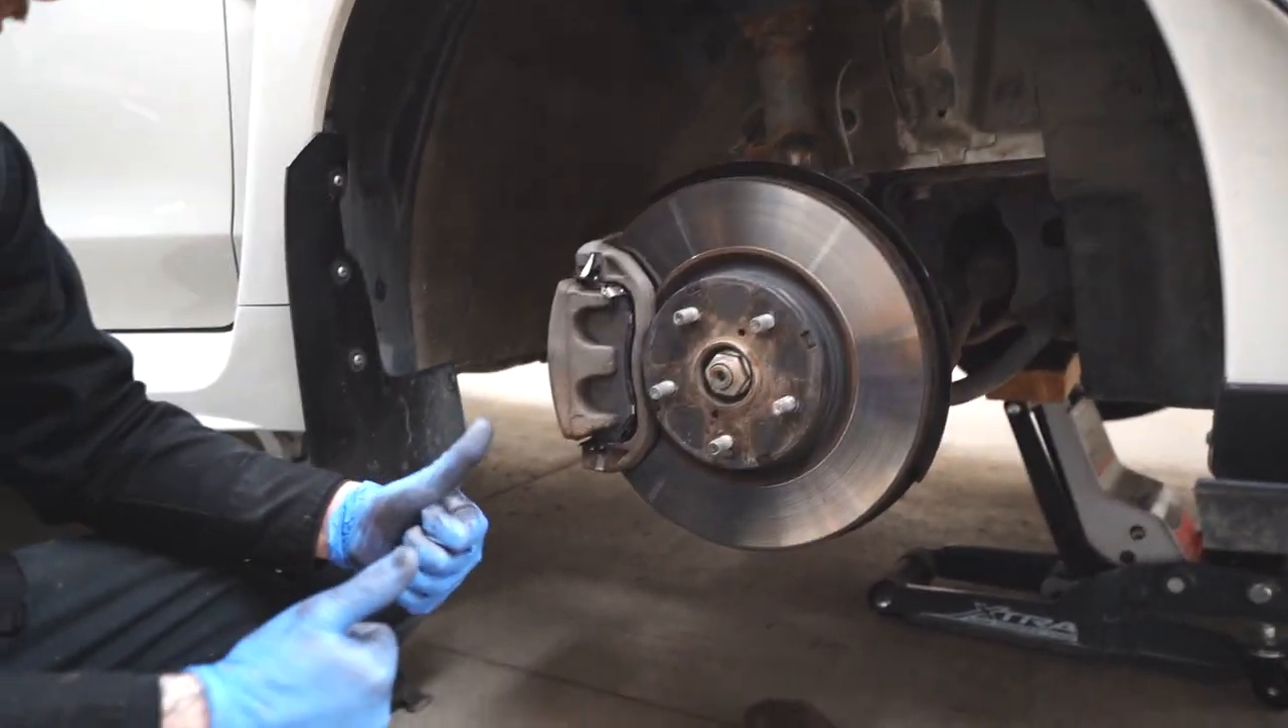All right and the brake is back on it's all serviced.